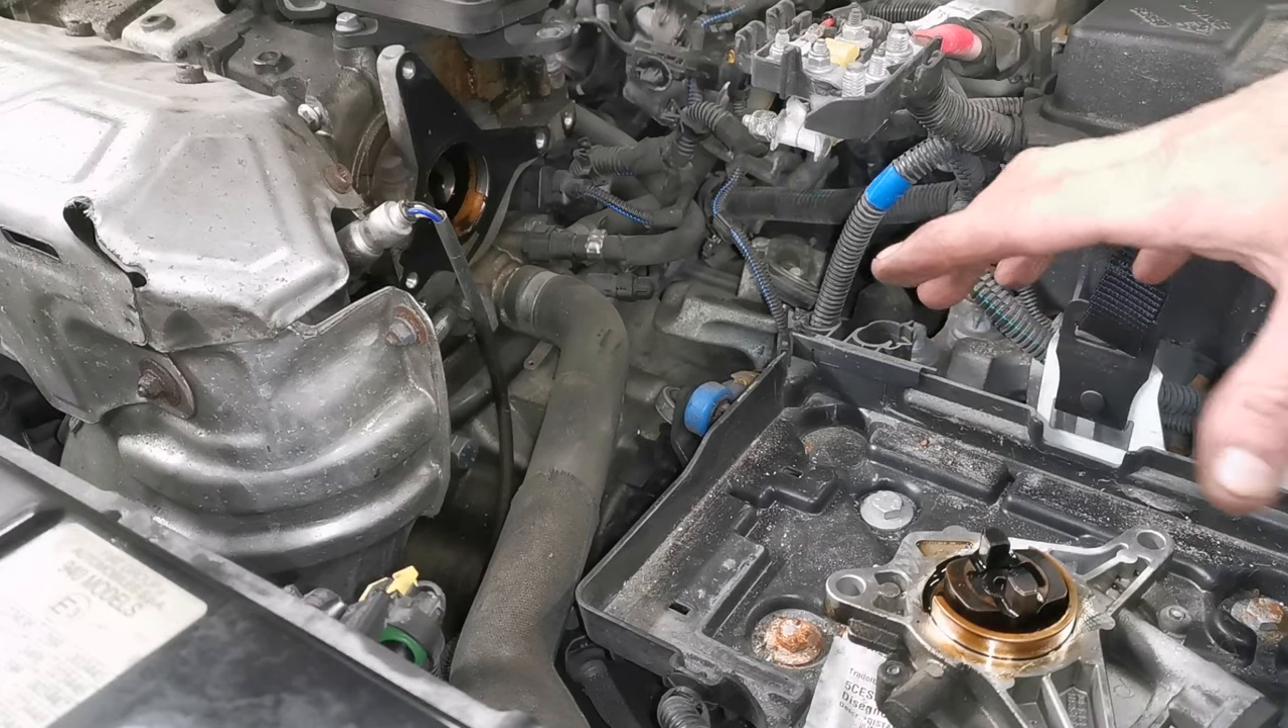Over here on the right hand side of the engine, this is the battery tray. I have the battery removed.